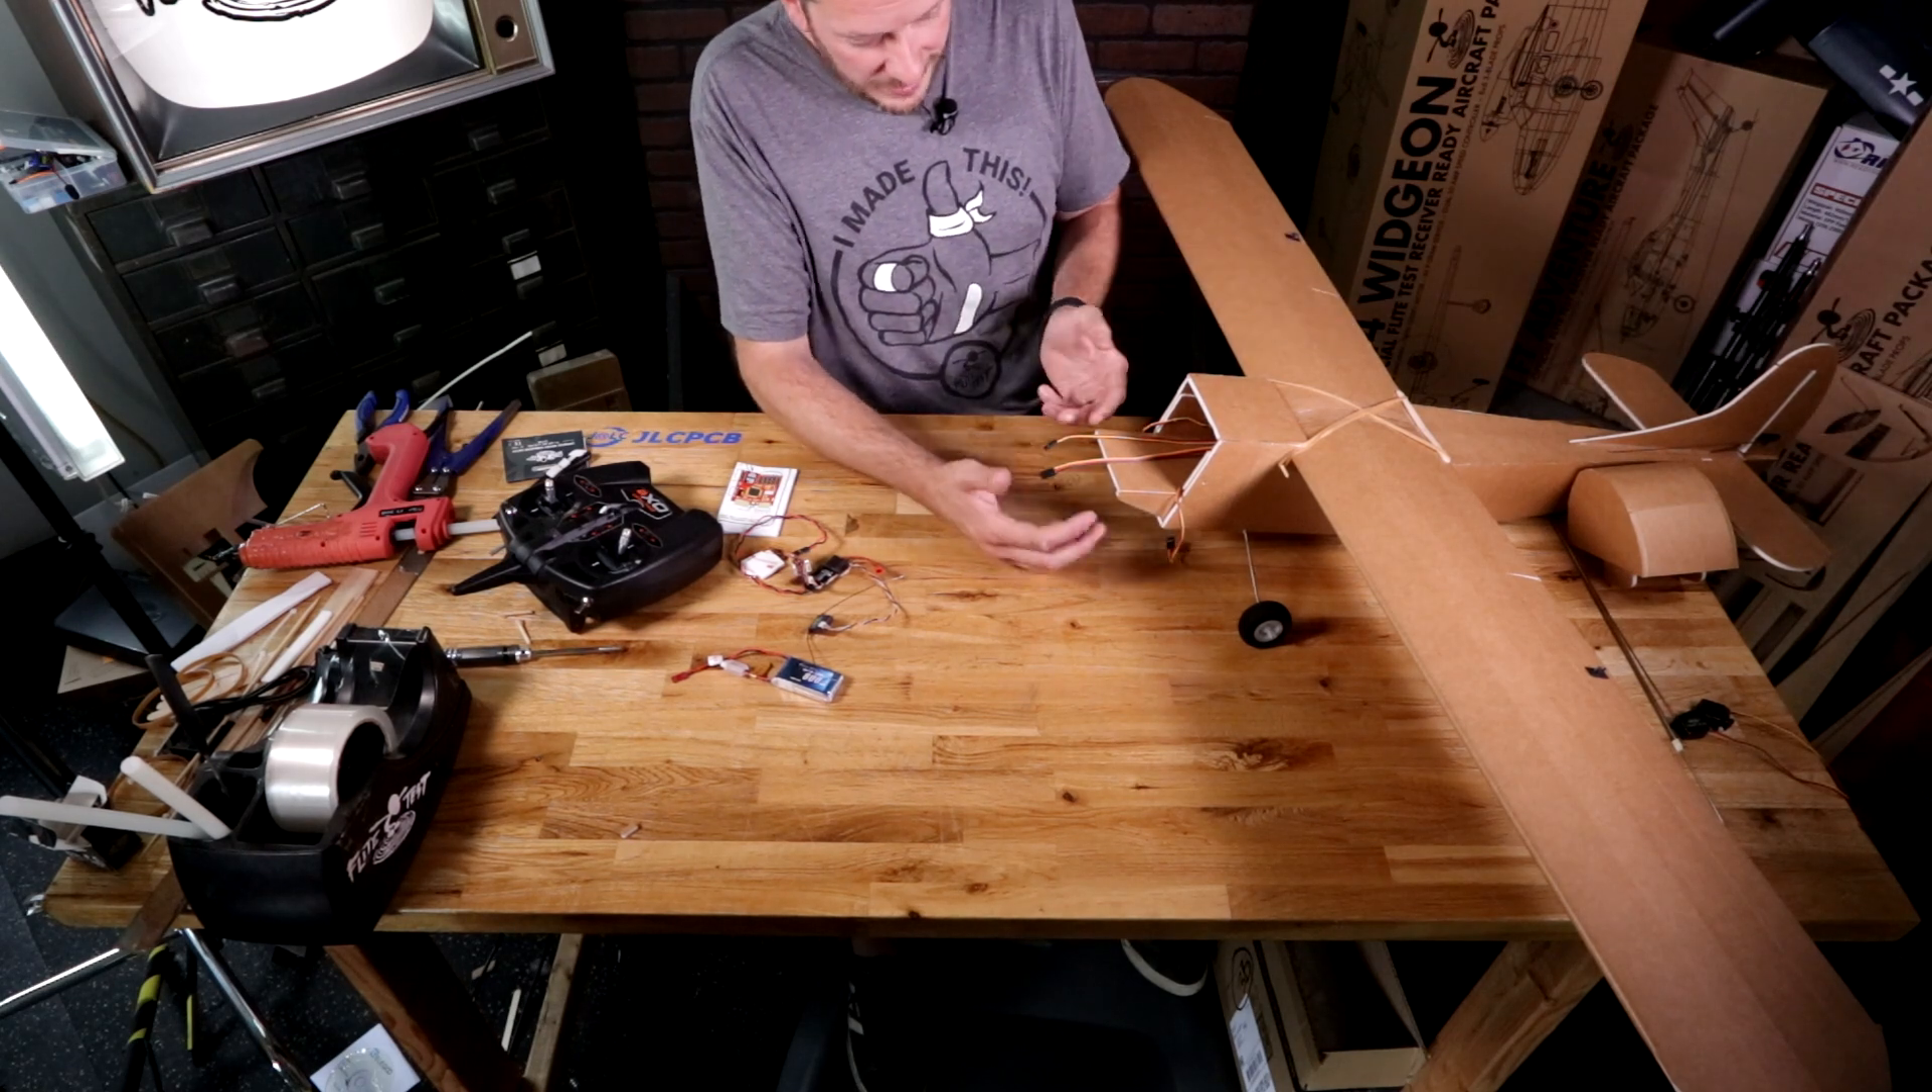So as you can see here, we have our wings installed.